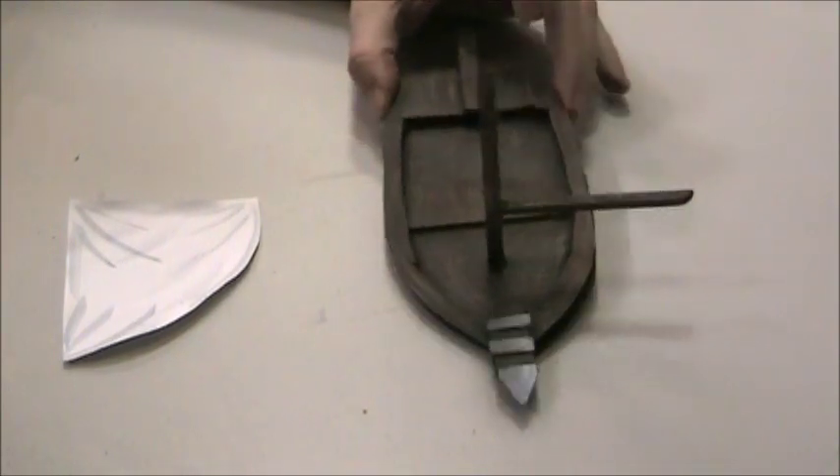Um, so now, the last thing we have to do is put the sail on the boat and we will be finished.